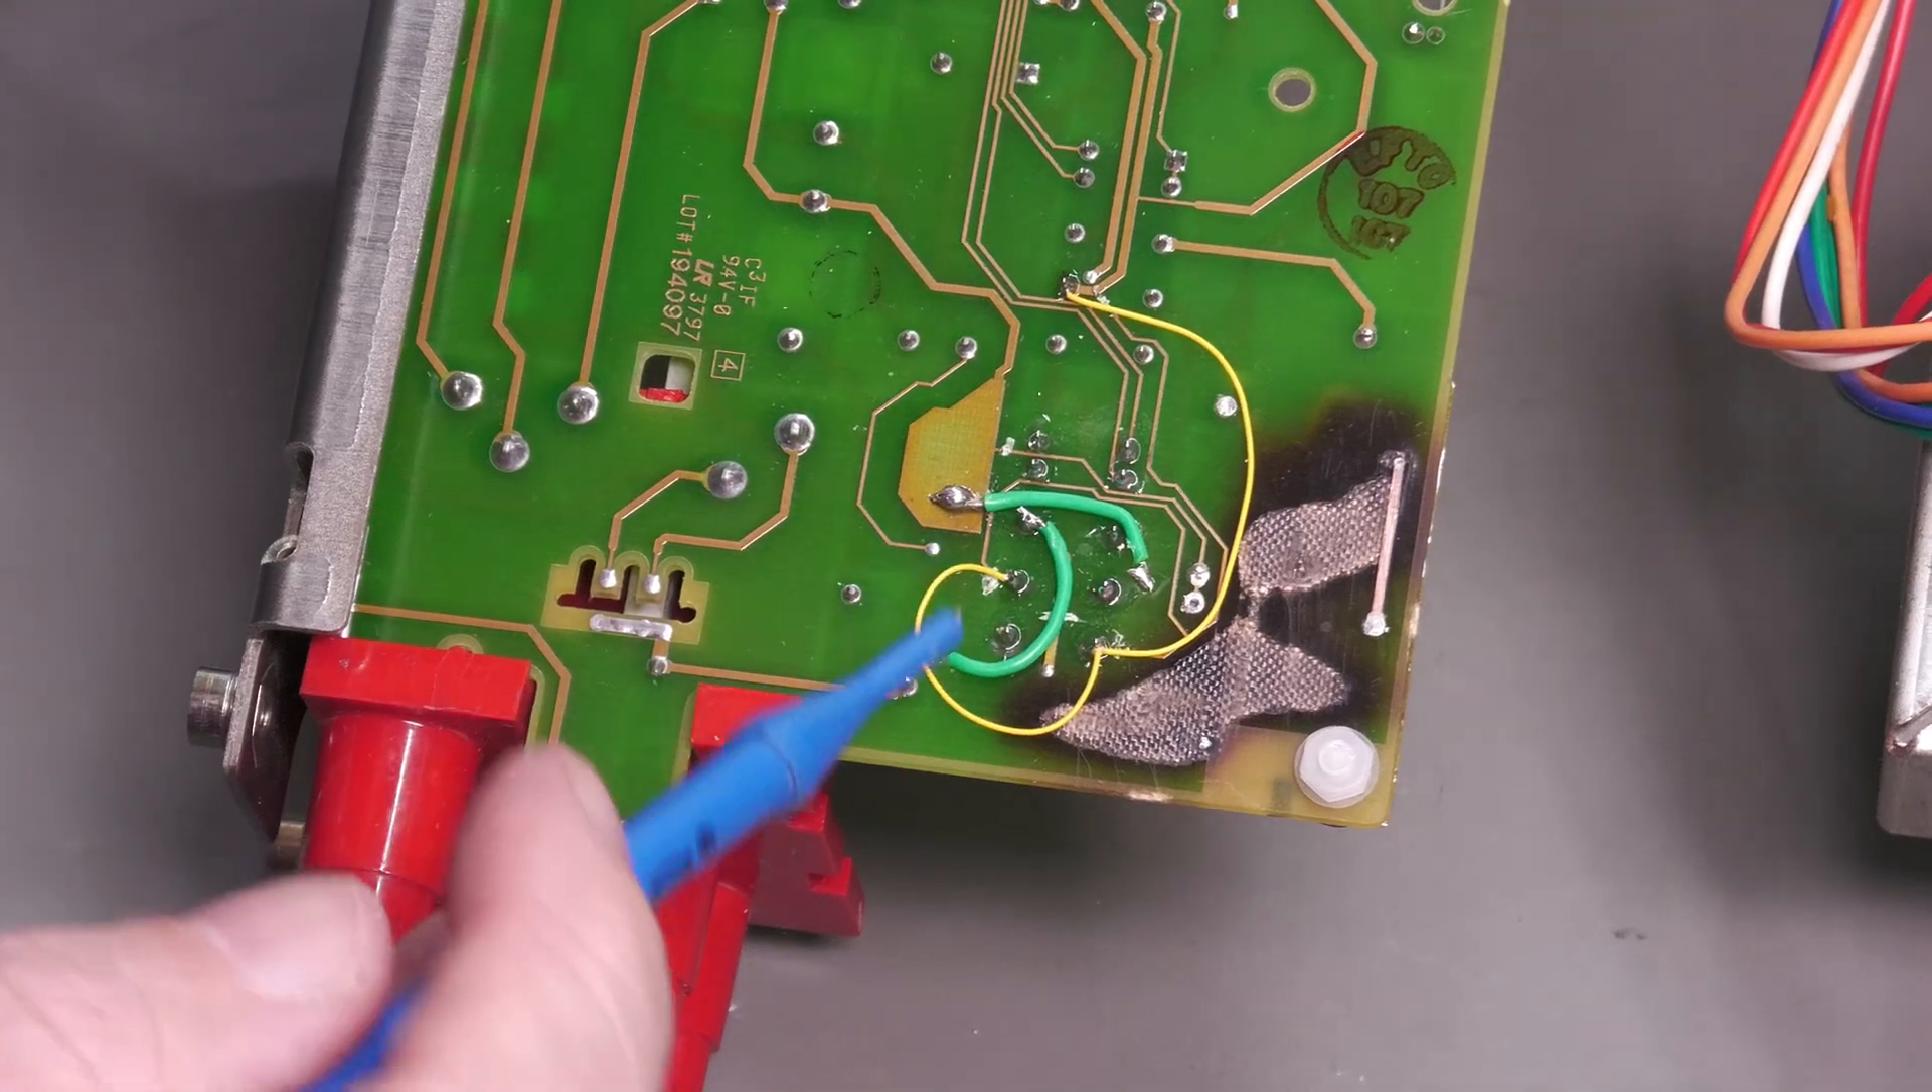Okay, so I've put the links on the underside of the board.